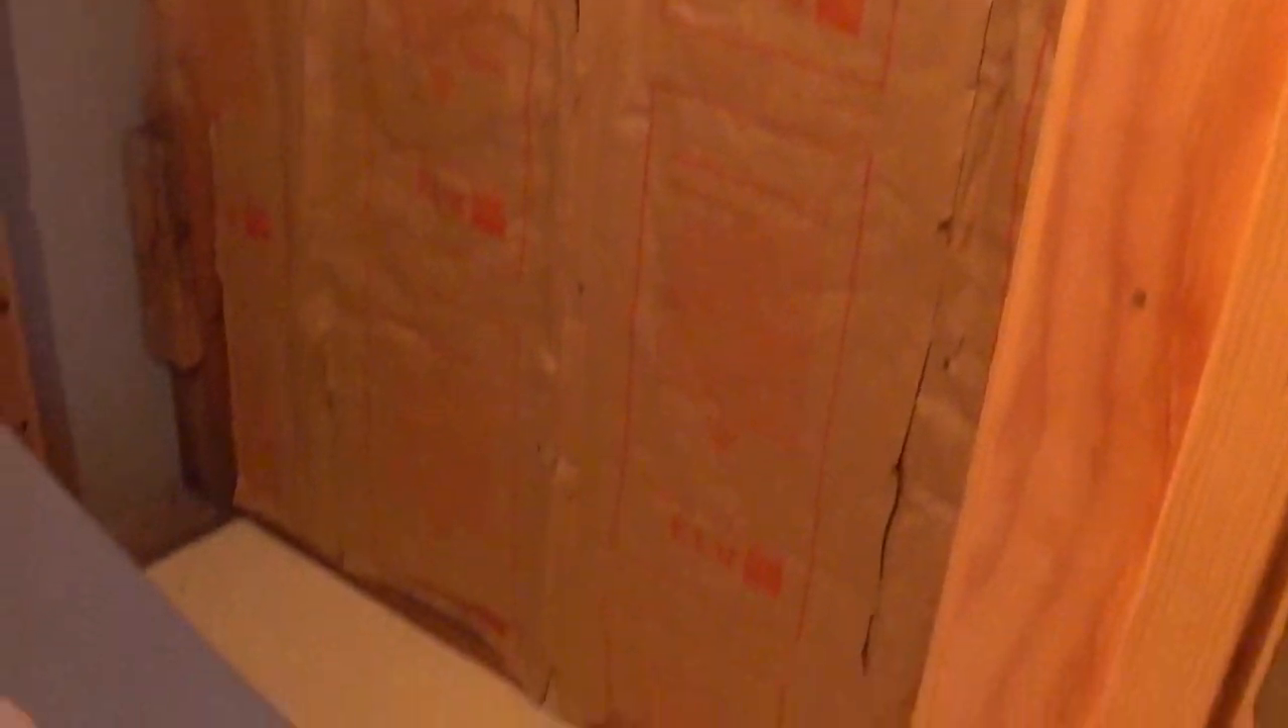You can see this is an exterior wall so we've still got insulation showing.